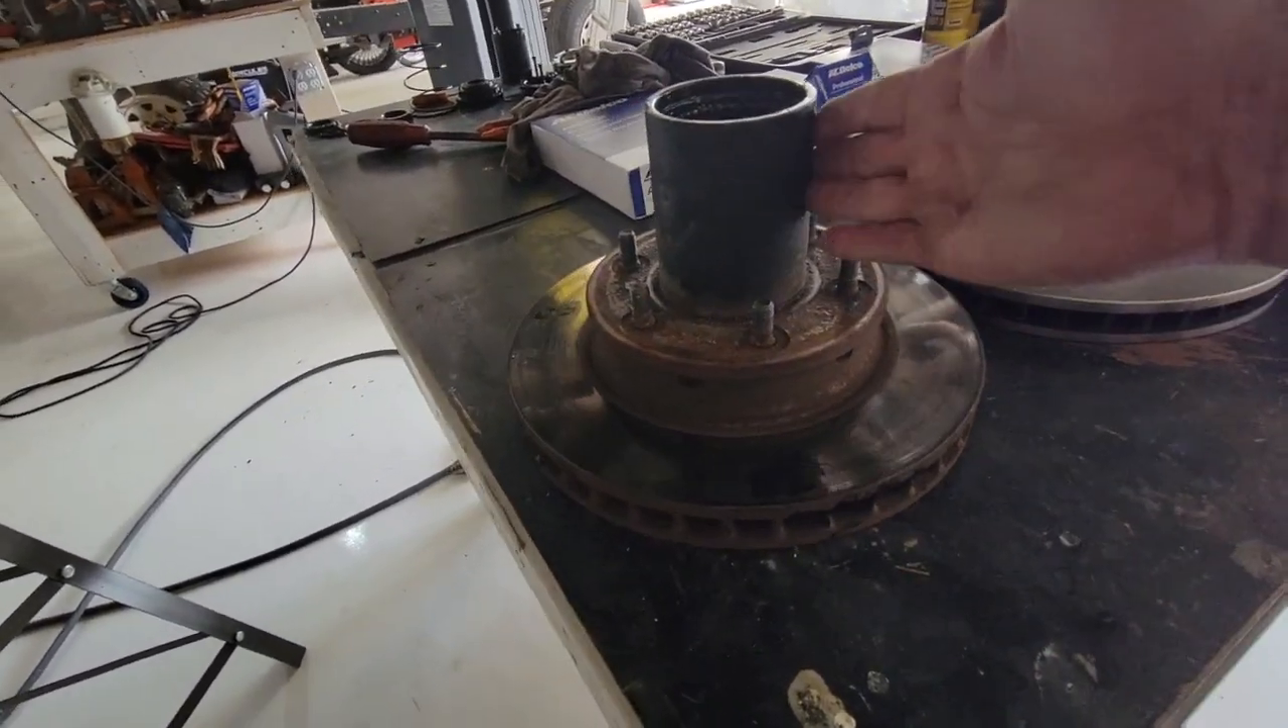Um, and there's the hub. It is off.